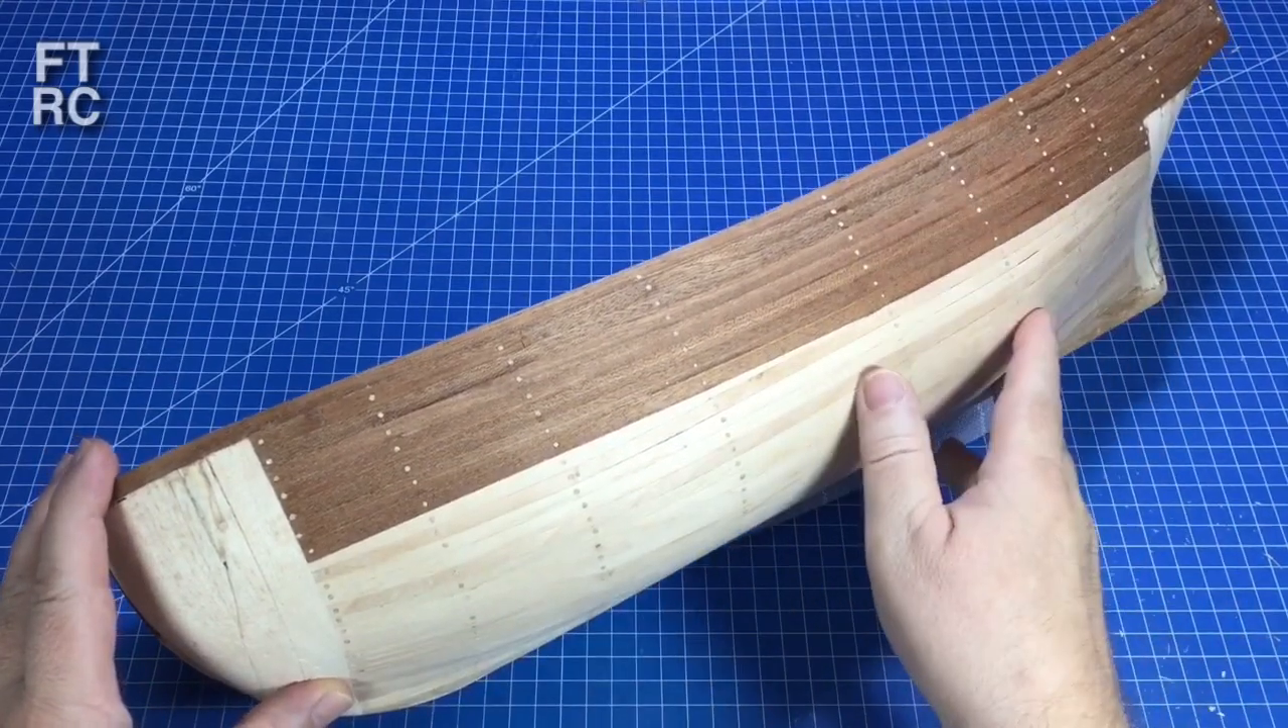I have all of the first layer of planking in, the bow and the stern have been chocked and they've all been sanded back nice and smooth.